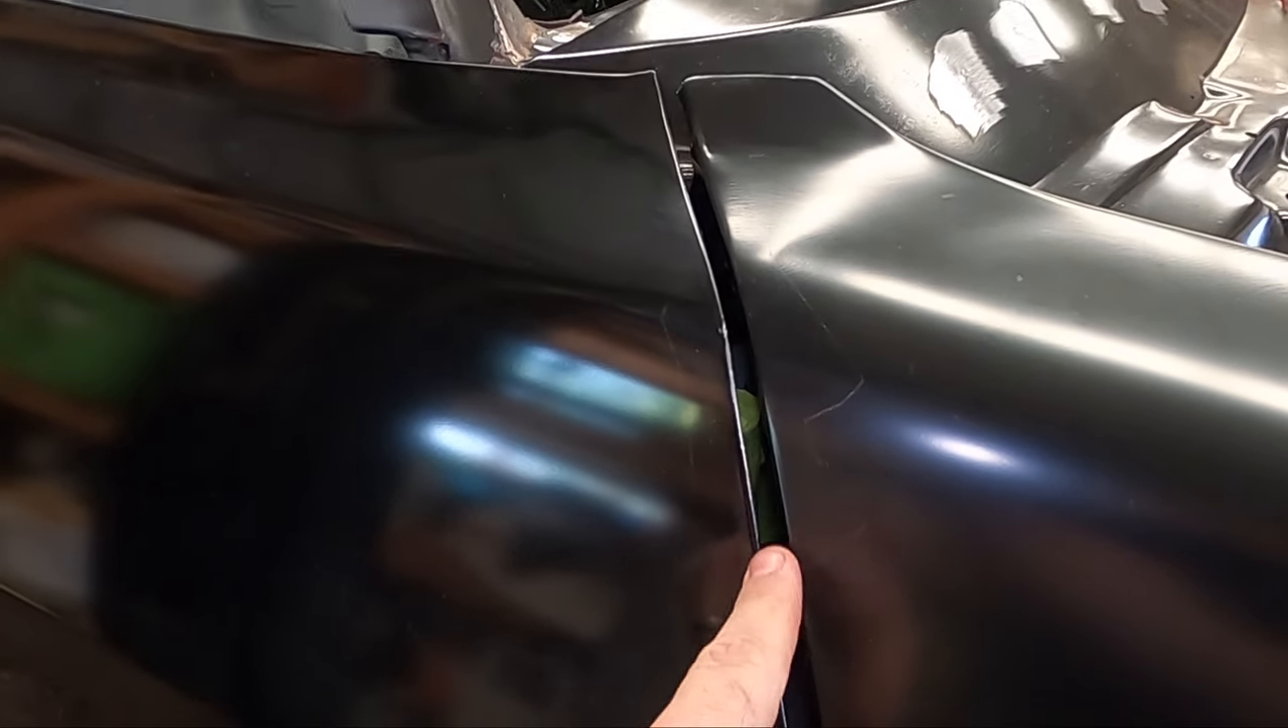This front door gap to the fender is pretty off it's about three times larger than what you would want.